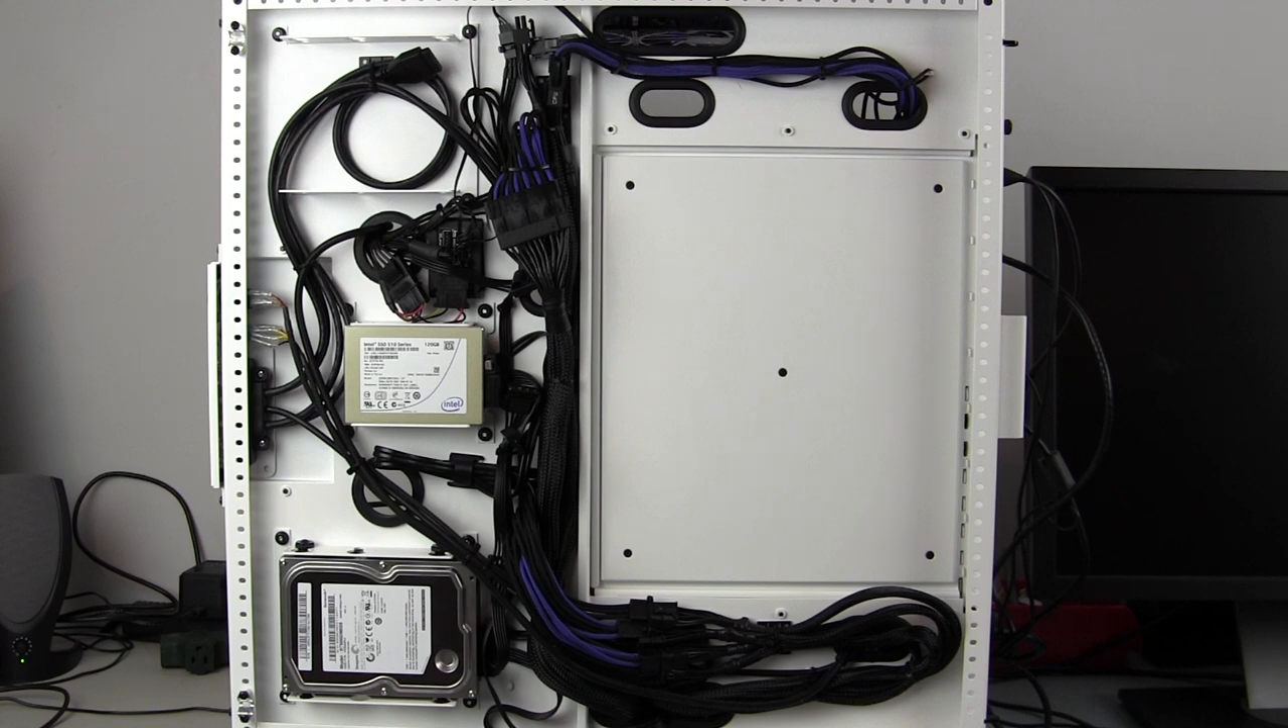Hard drives are installed graphics cables uh power cables are all tied down nice and neatly out of the way.